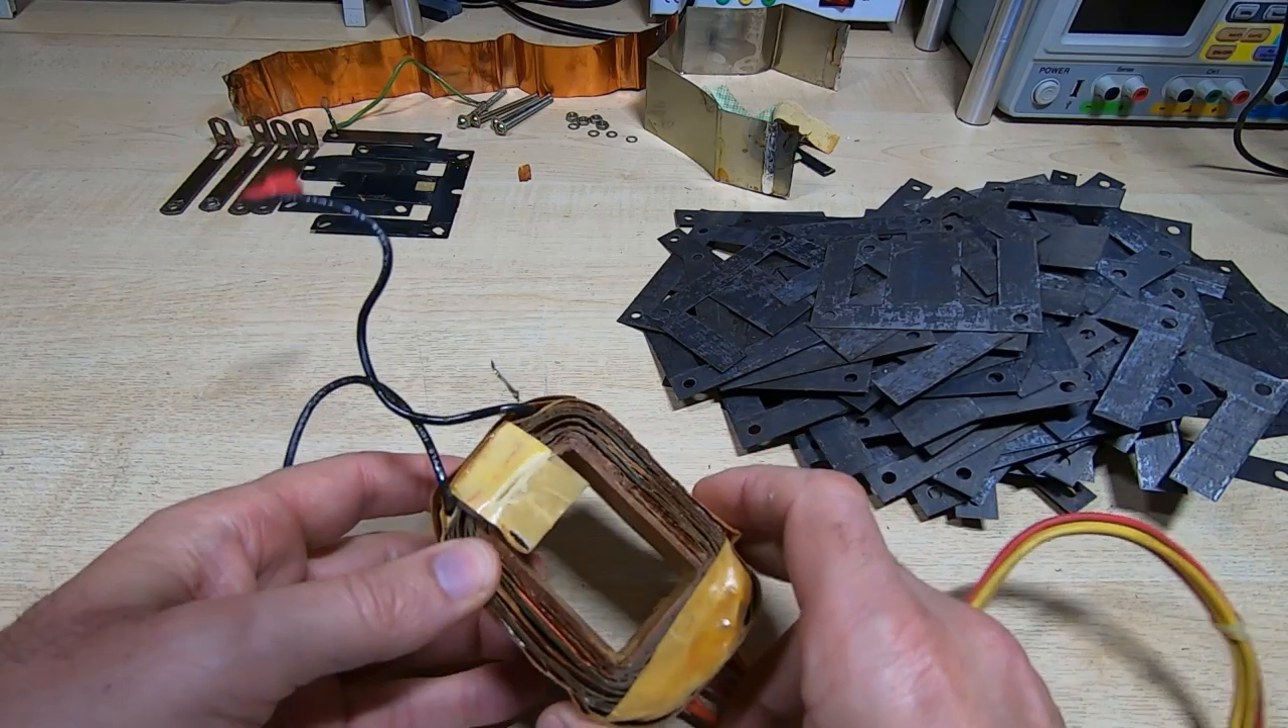So we've got the laminations out of the way.